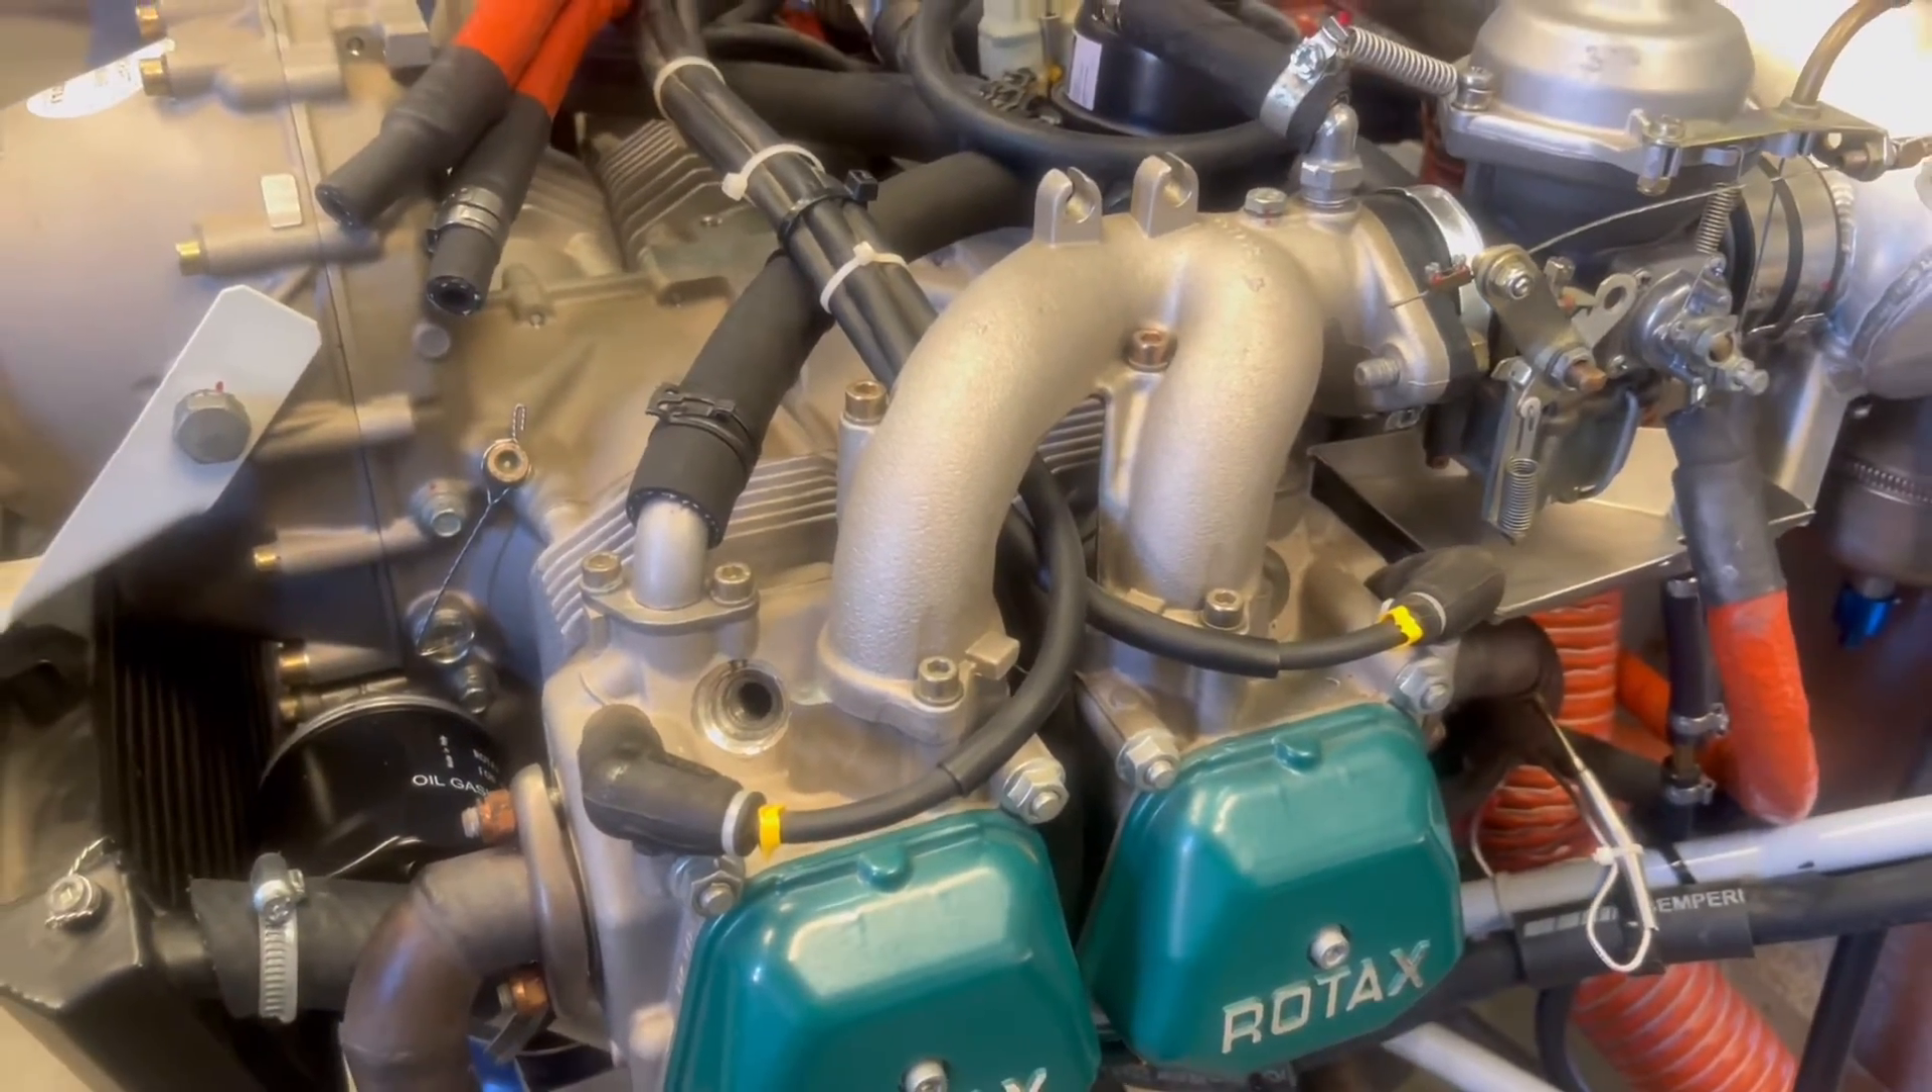Okay, so we've verified our lifters, we went ahead and installed our valve covers.